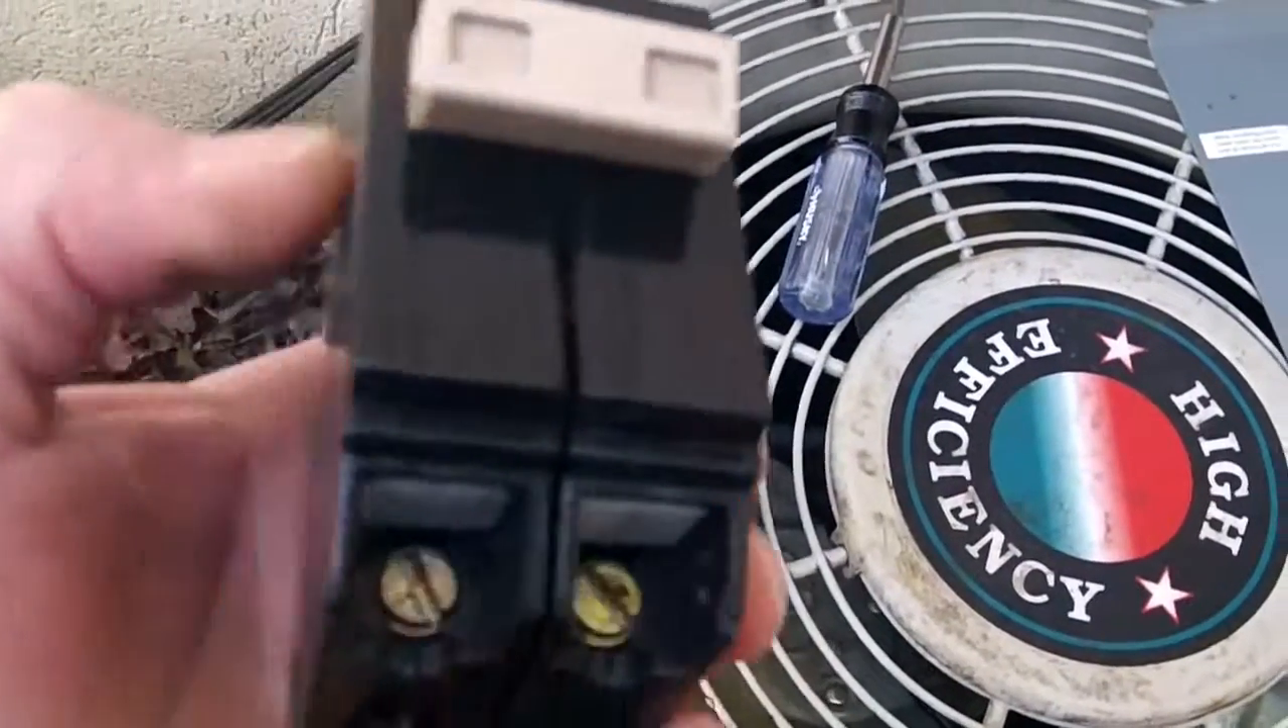Alright, so I got the breaker out.